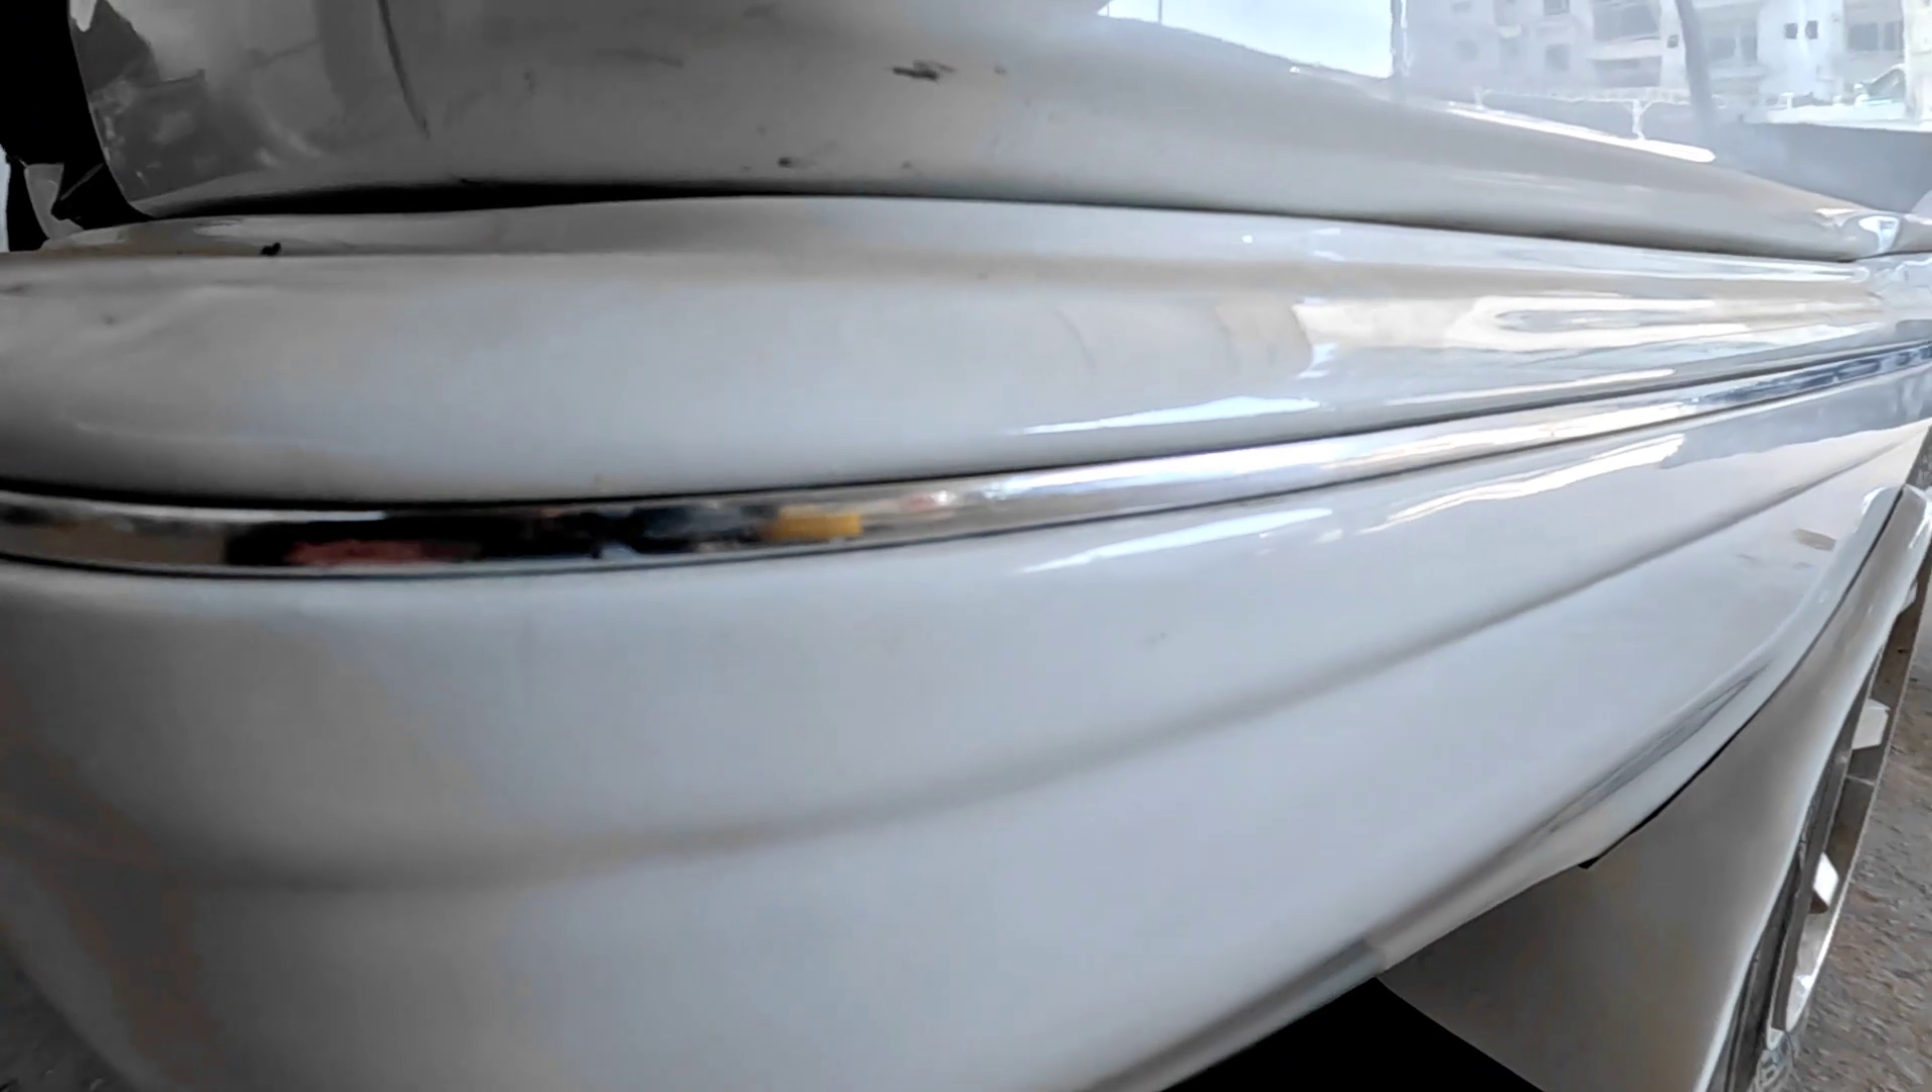یہ دیکھیں کروم کی ملڈنگ لگا دی گئی ہے۔